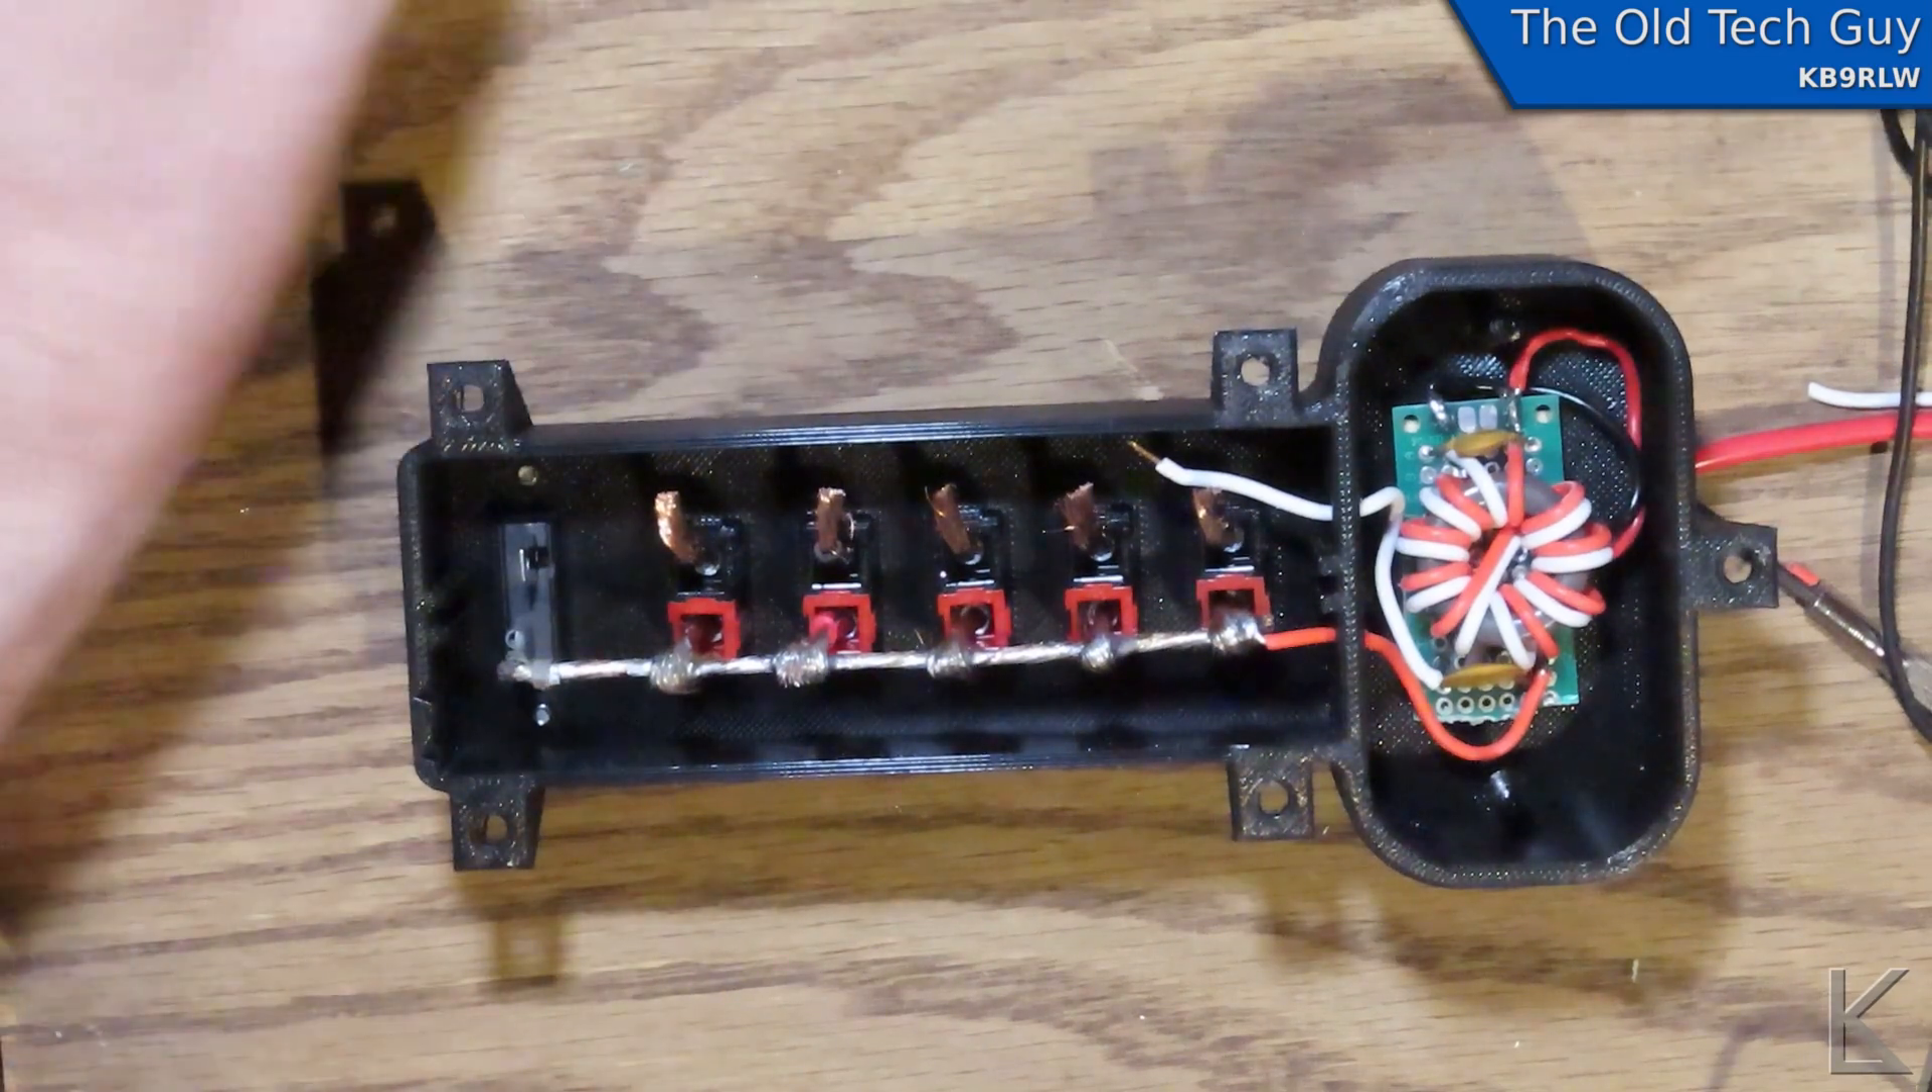The filter board tucks right in here real nice.